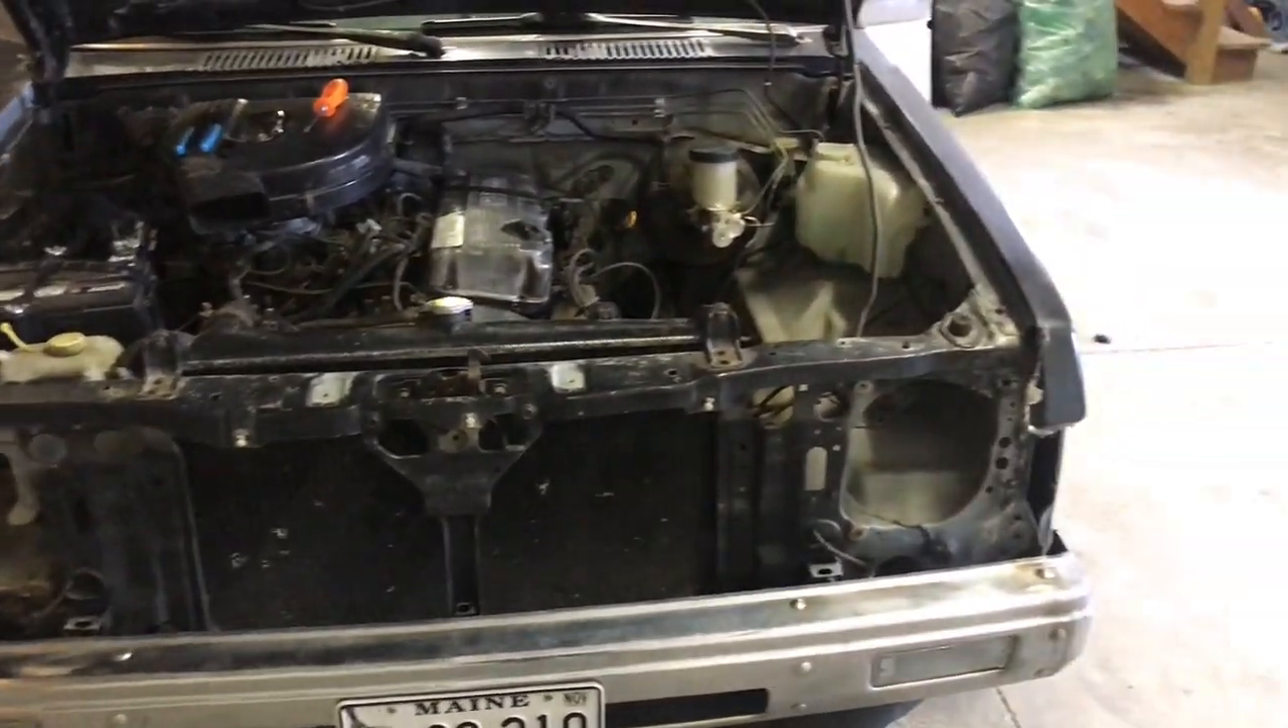So right now, we have the old grille, the headlights, and the marker lights off.